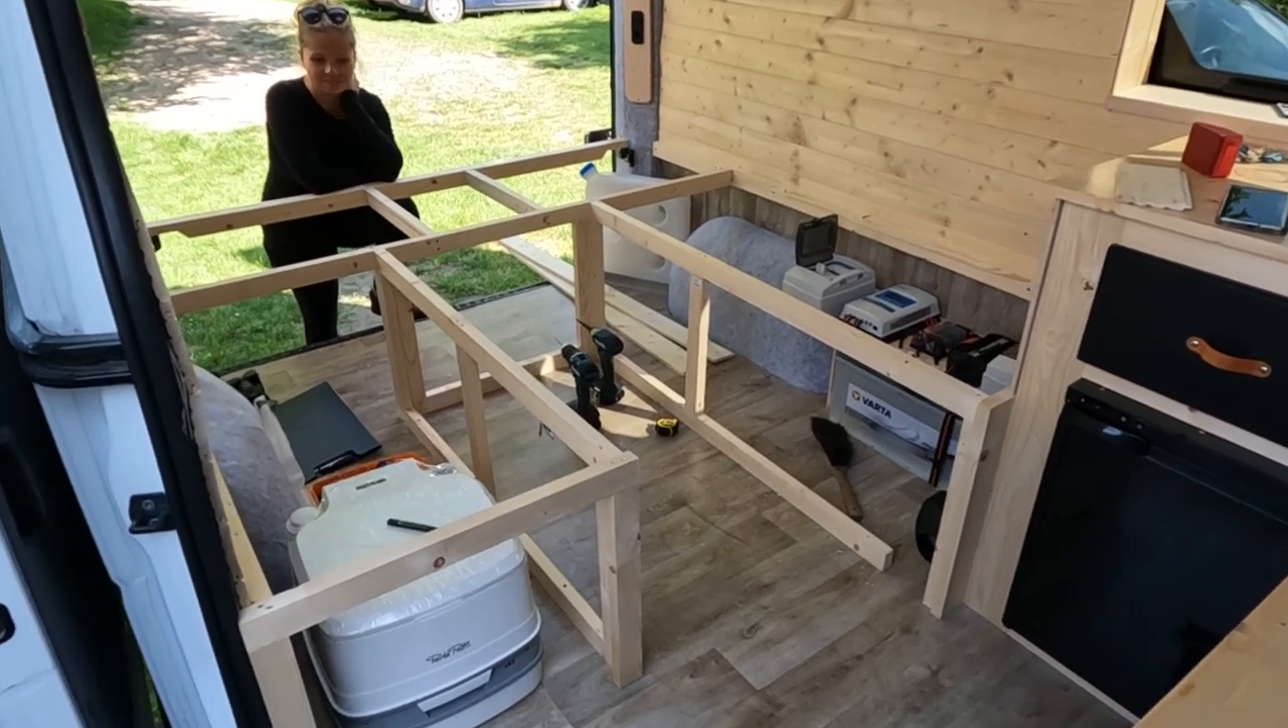So we now have a frame for the bed.